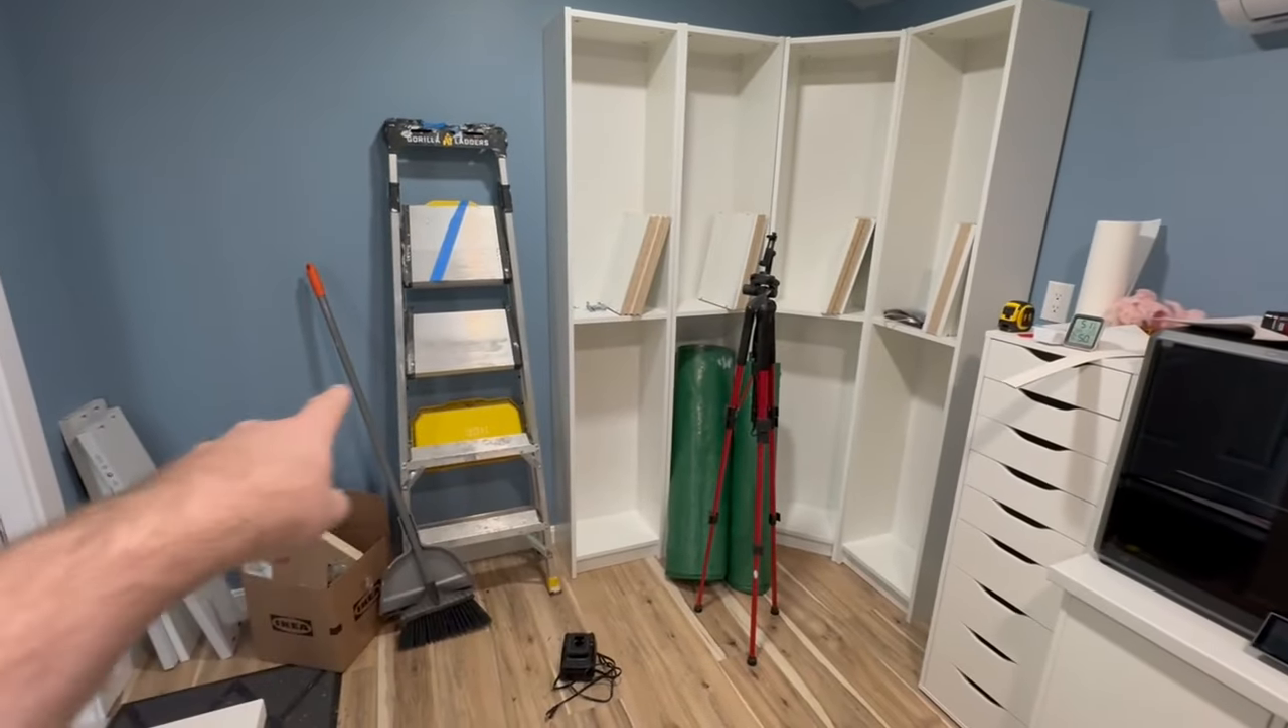I built the other bookcase. Now, we have four of them.